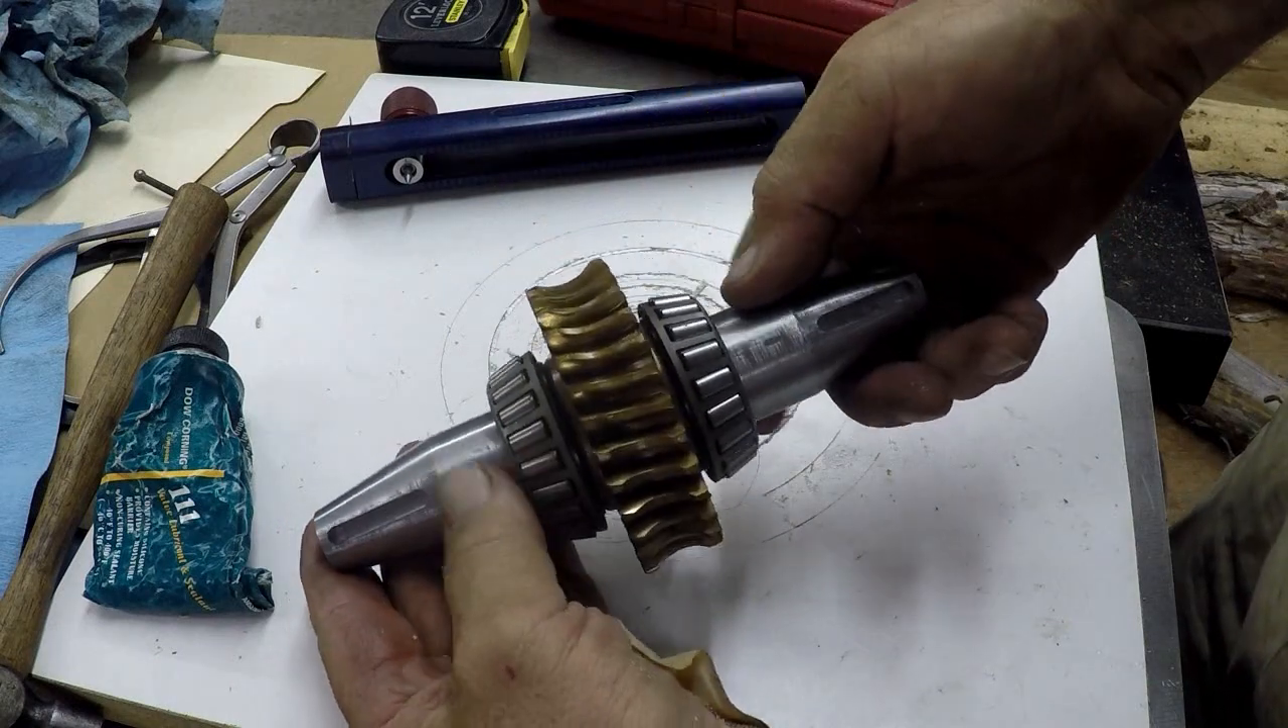I've slipped the shaft together with the bearings and the gear.